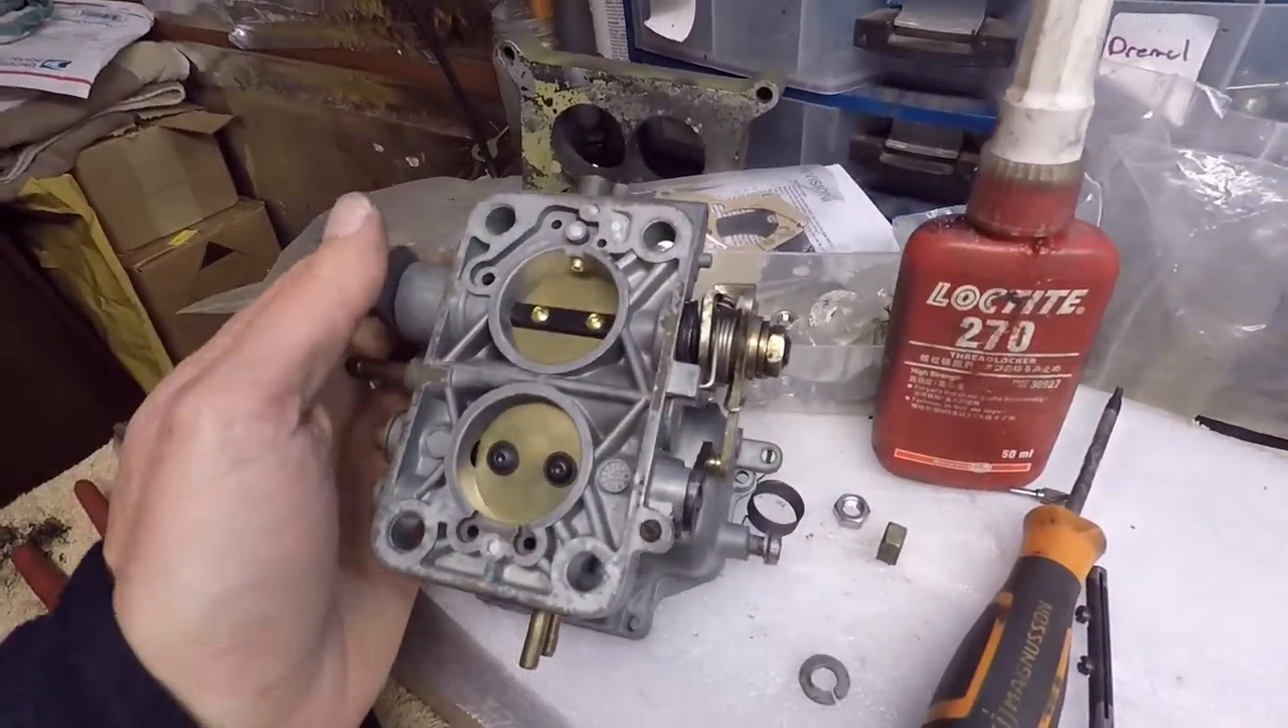Okay, so now the basic install for the throttle plates is here.